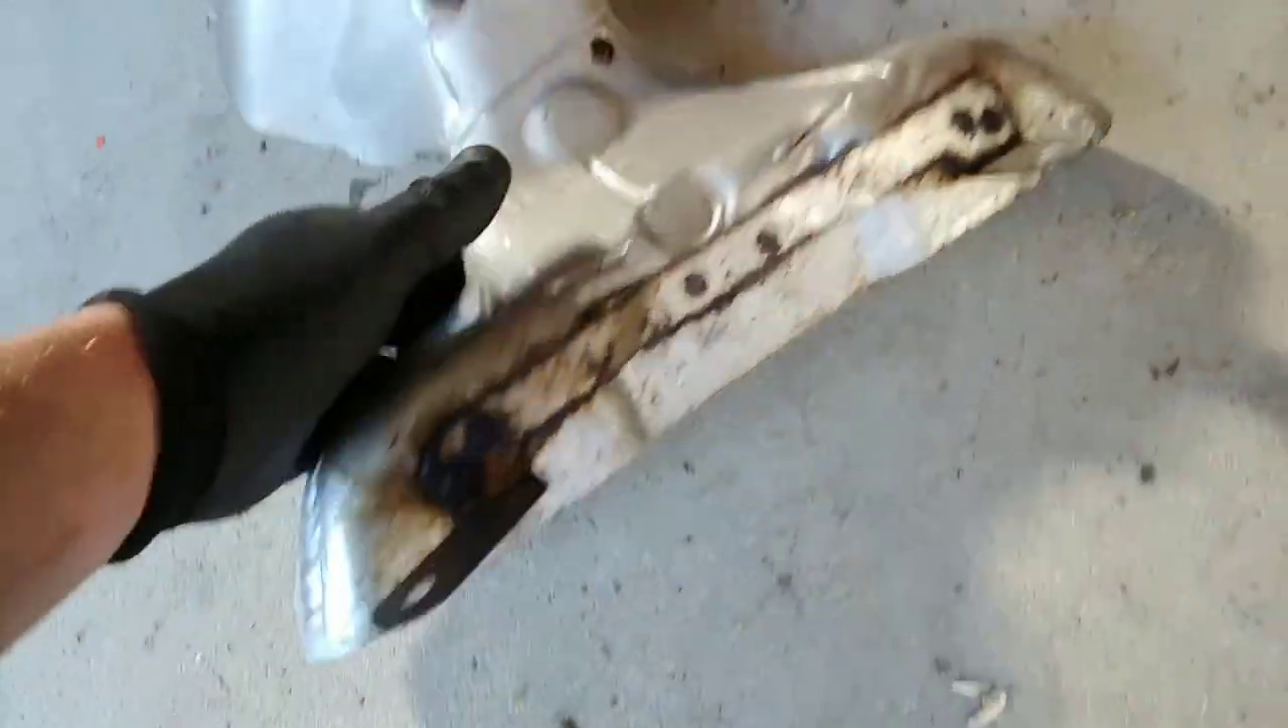Okay so I removed the heat shield.